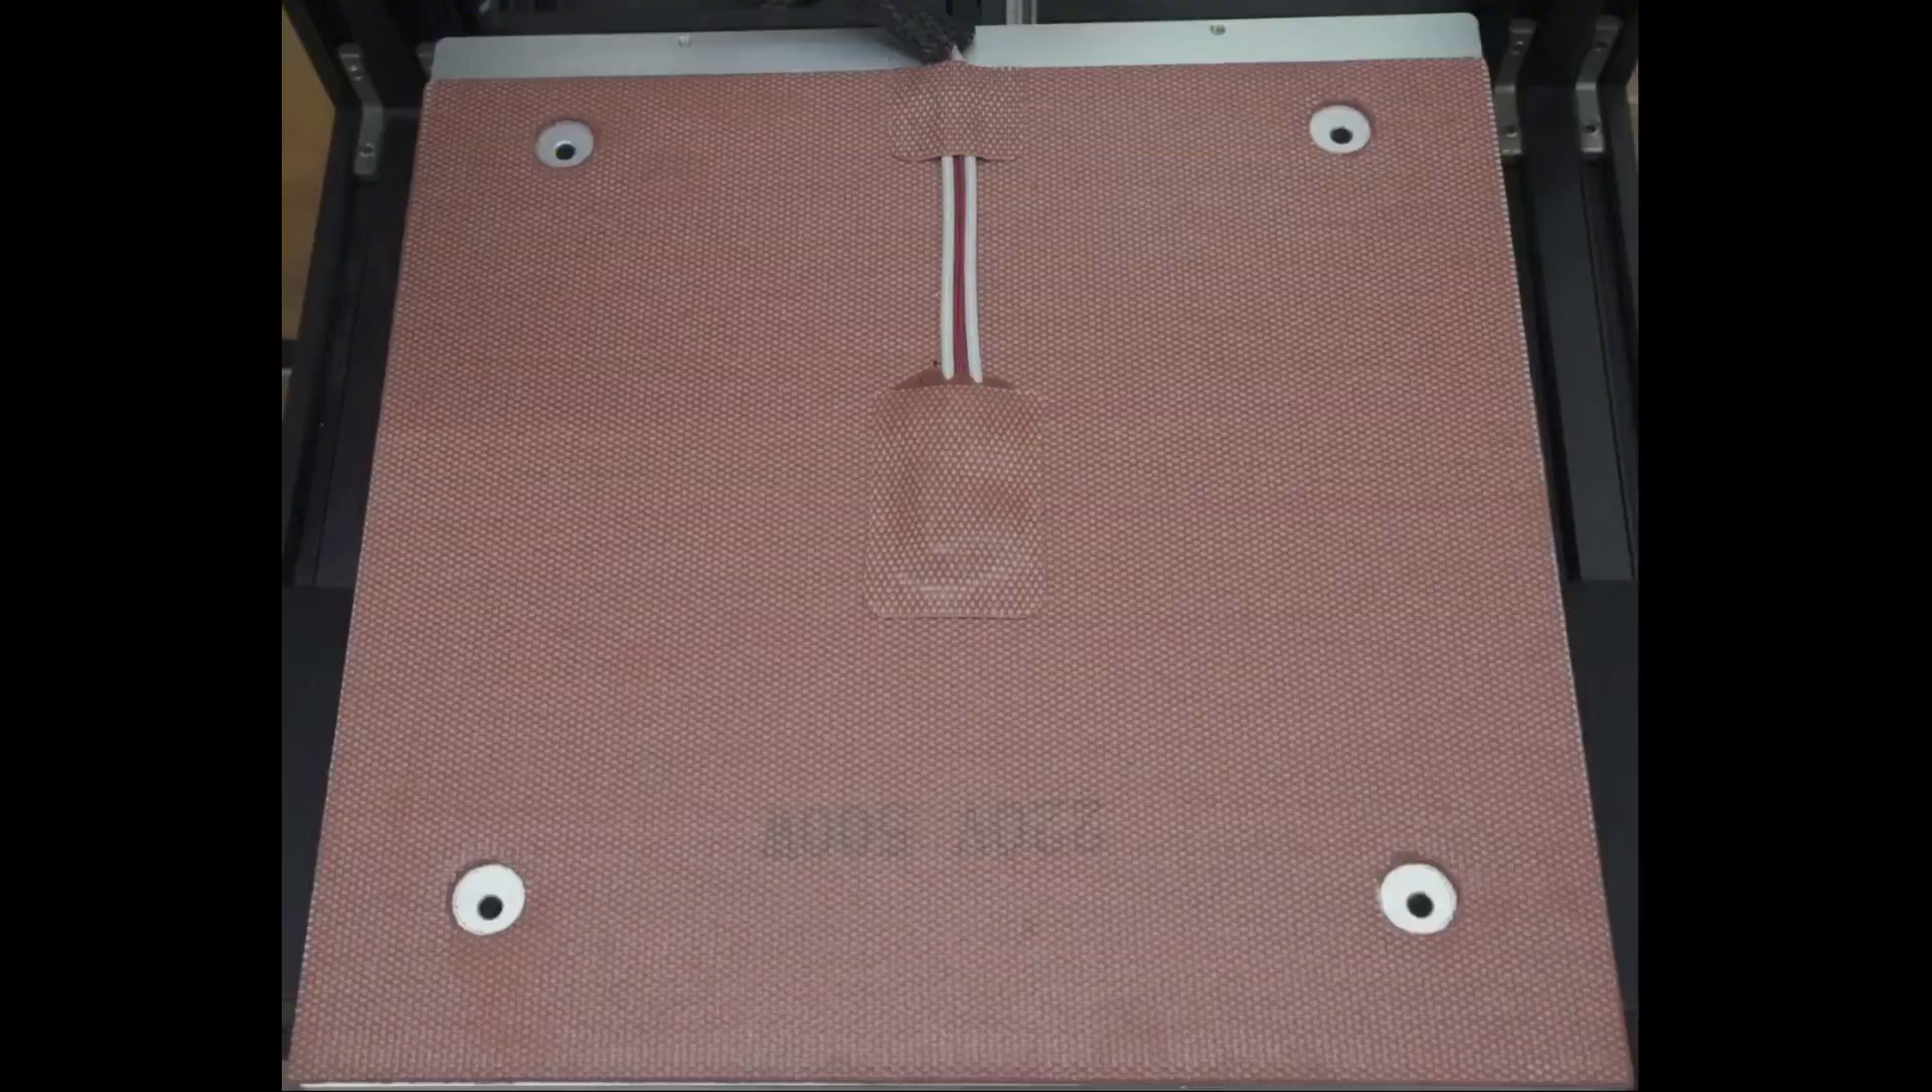The first, the bed heater pad isn't covering the entire aluminum bed.